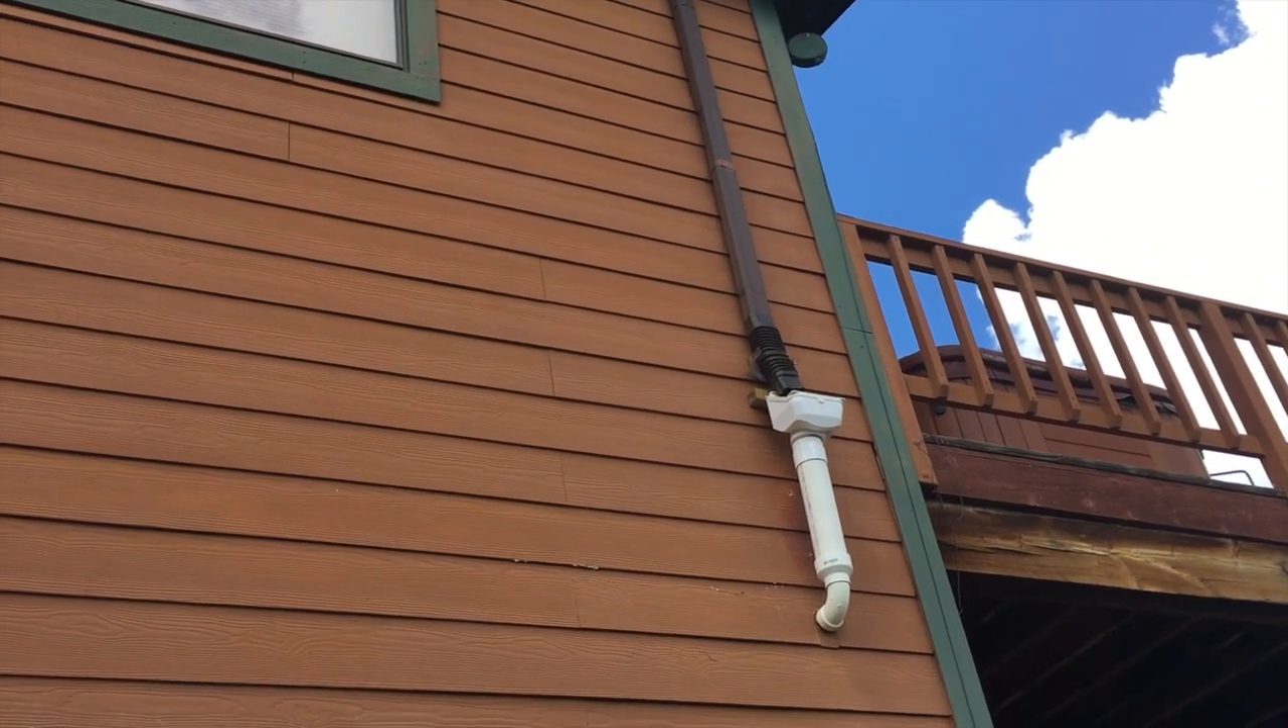Okay, got it all in. Got the extension on the drain pipe.